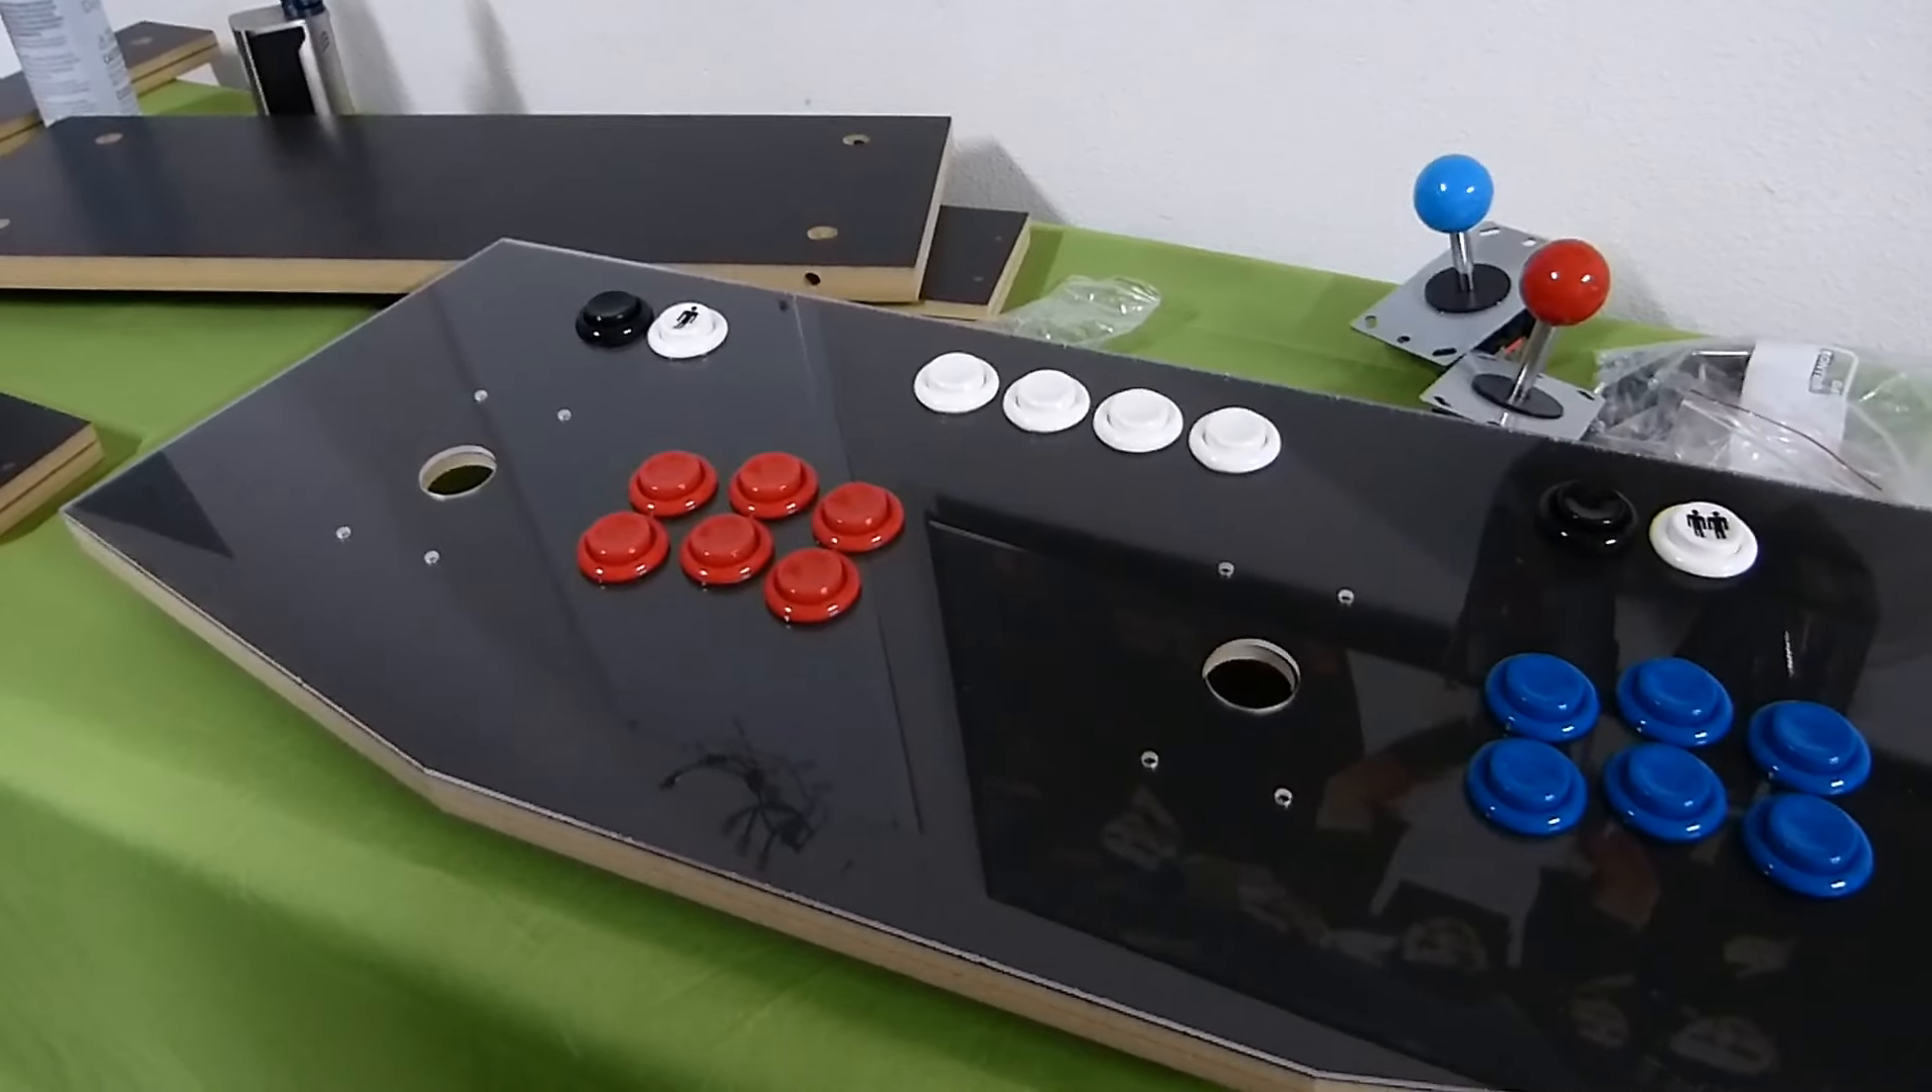So there we got all the buttons in.